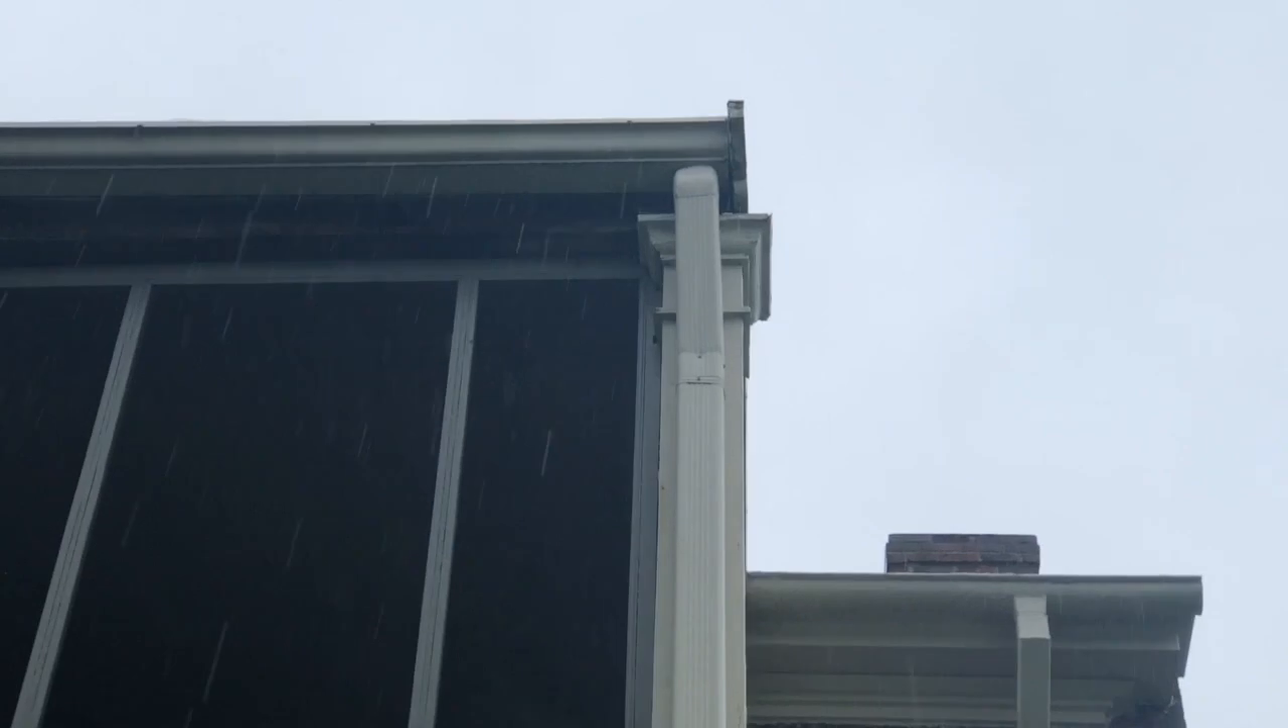Top part of that column that crown that's around it just sticks out wider than the roof.